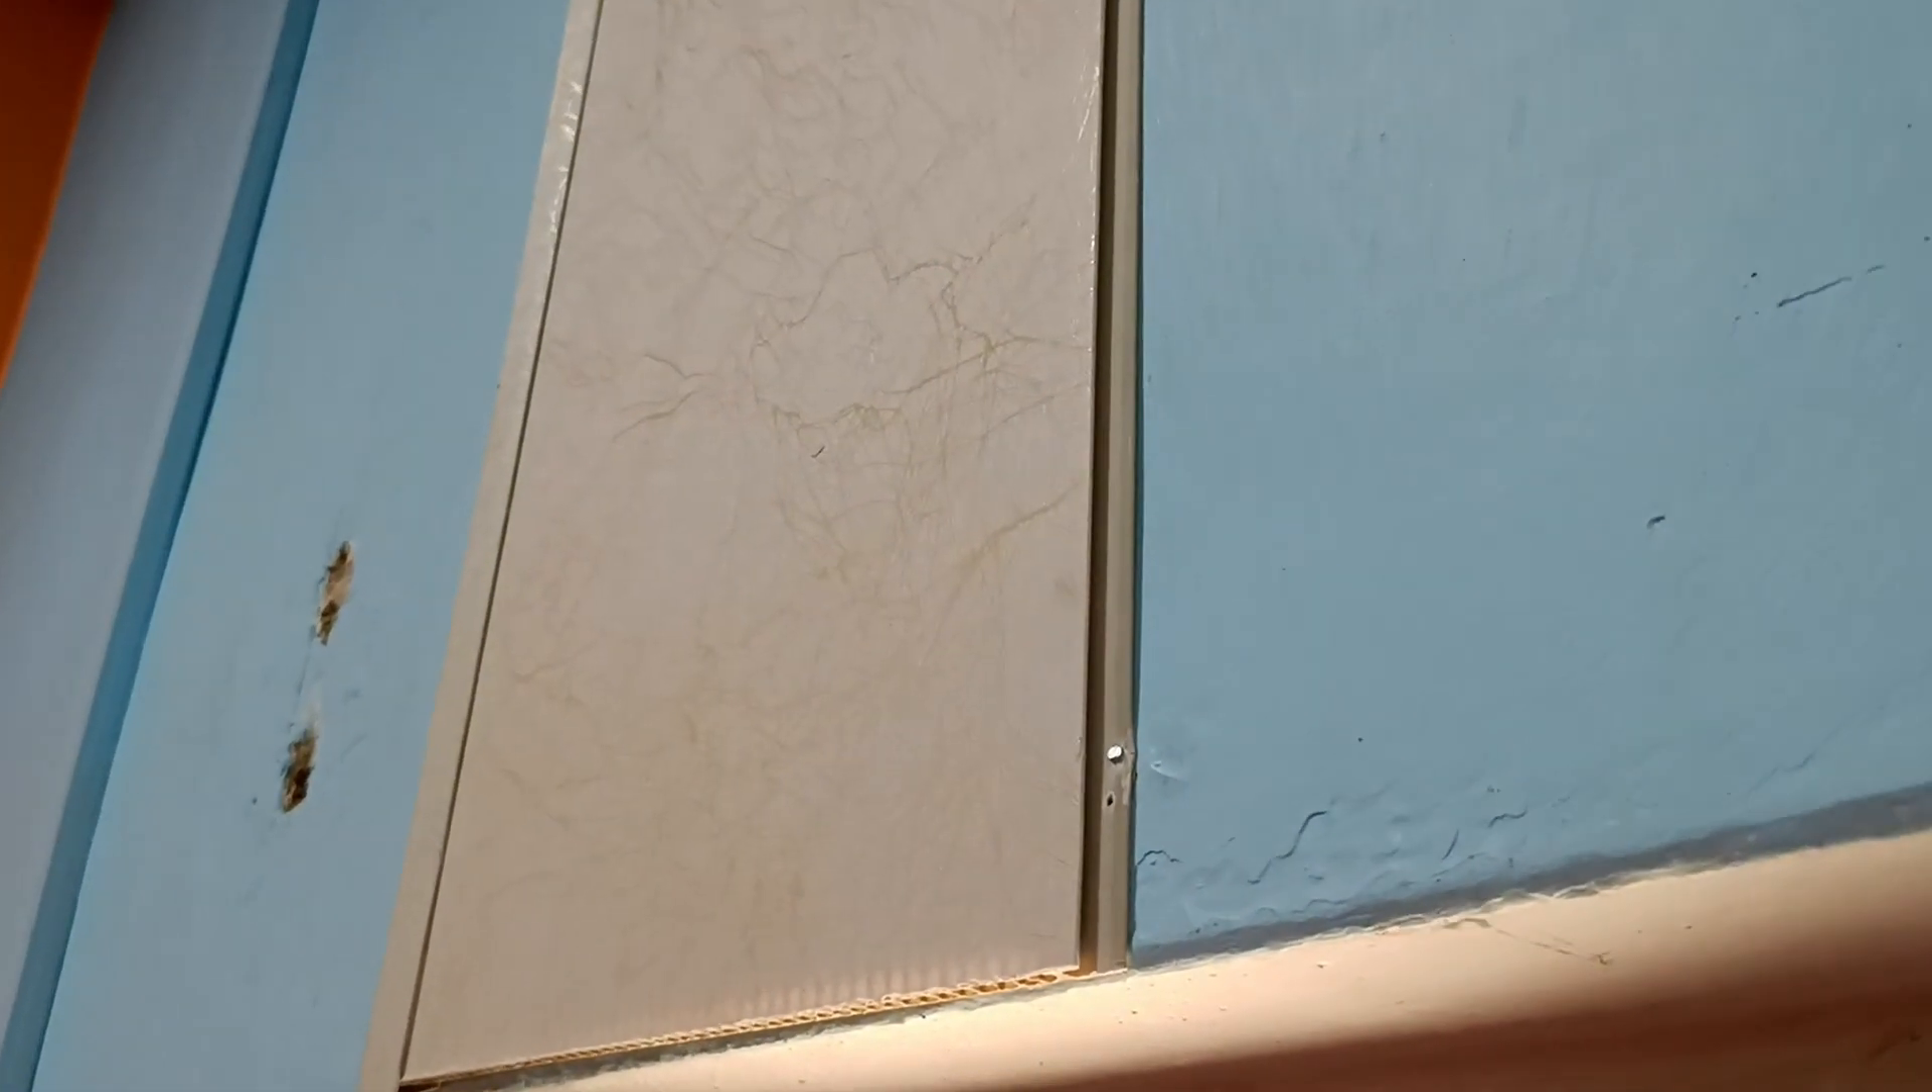अभी हमारा पहला पैनल लग चुका है।